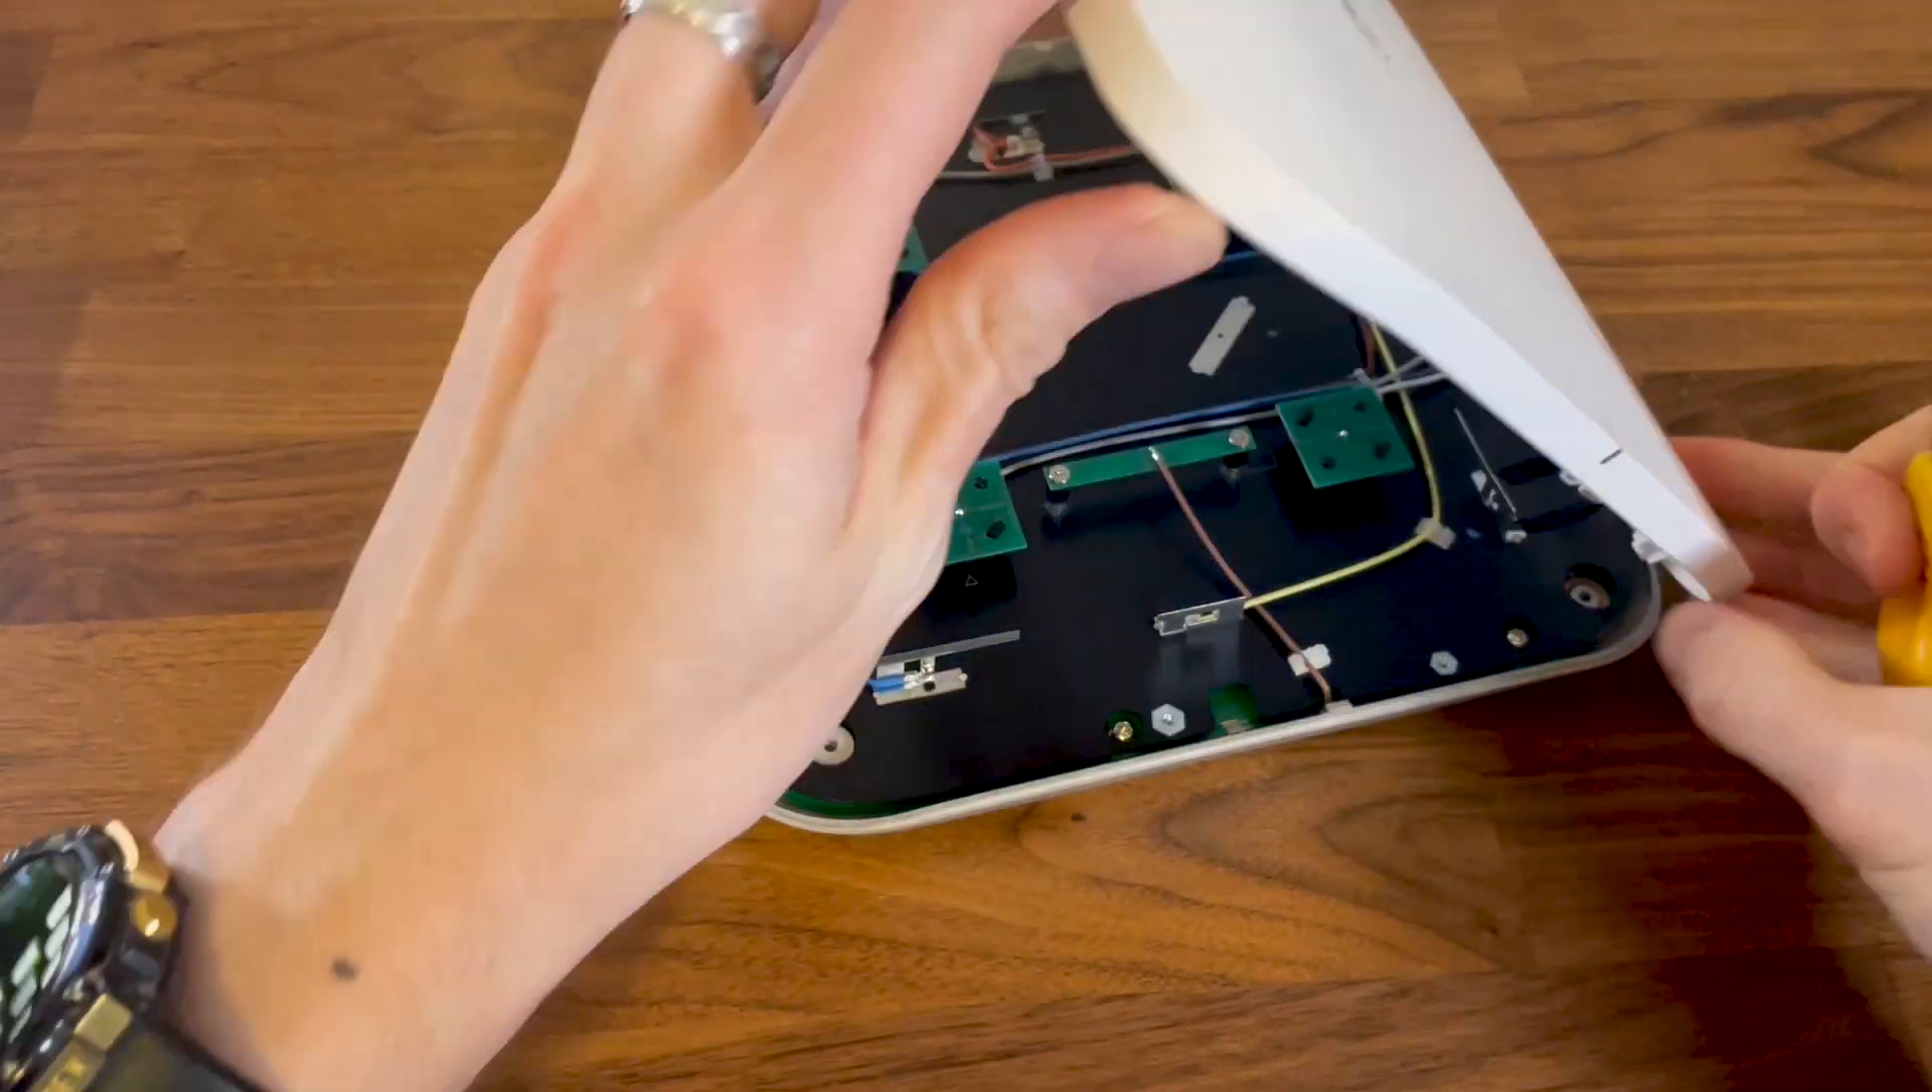Anyway after taking out the screws, I had to use a prying tool to detach that plastic top part and then we can see the antenna's pattern.